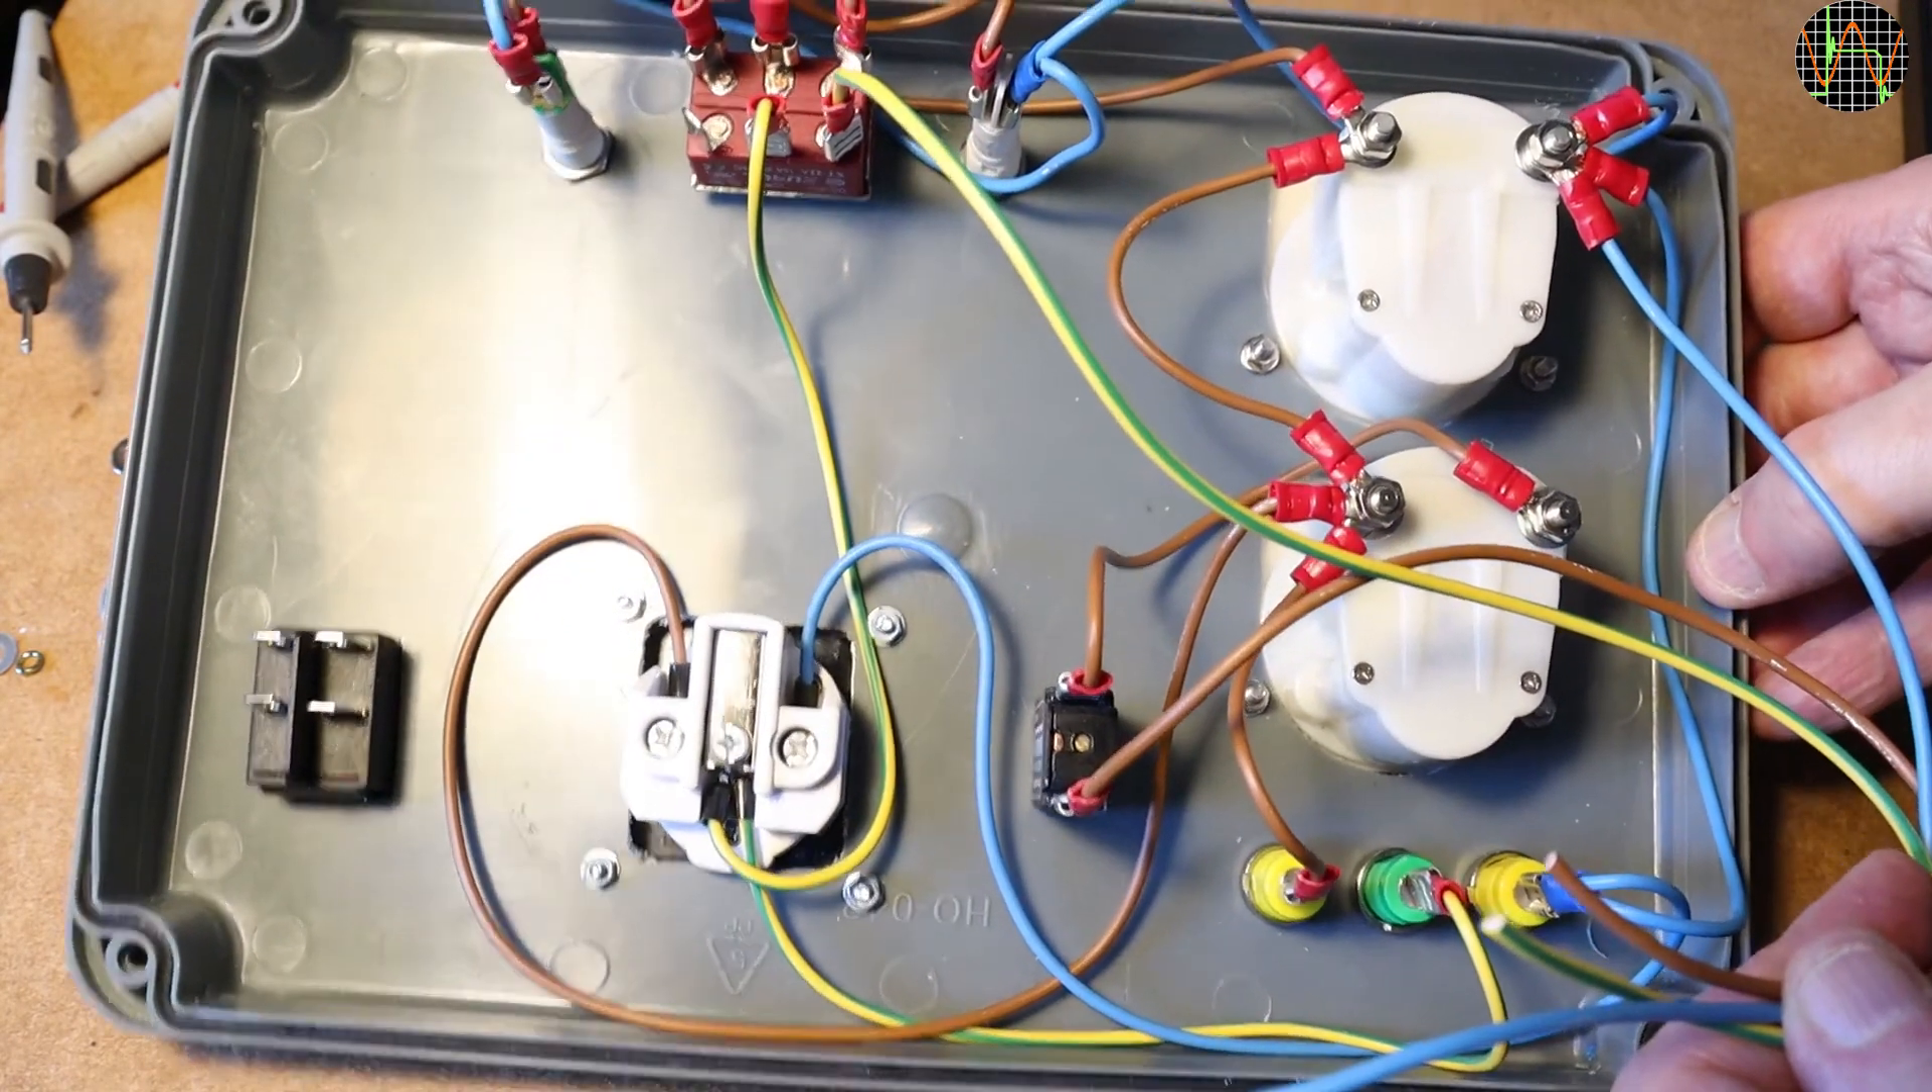On the left you see the main switch for the primary side has no wires yet because, if you recall, these wires have already been prepared as part of the transformer installation.